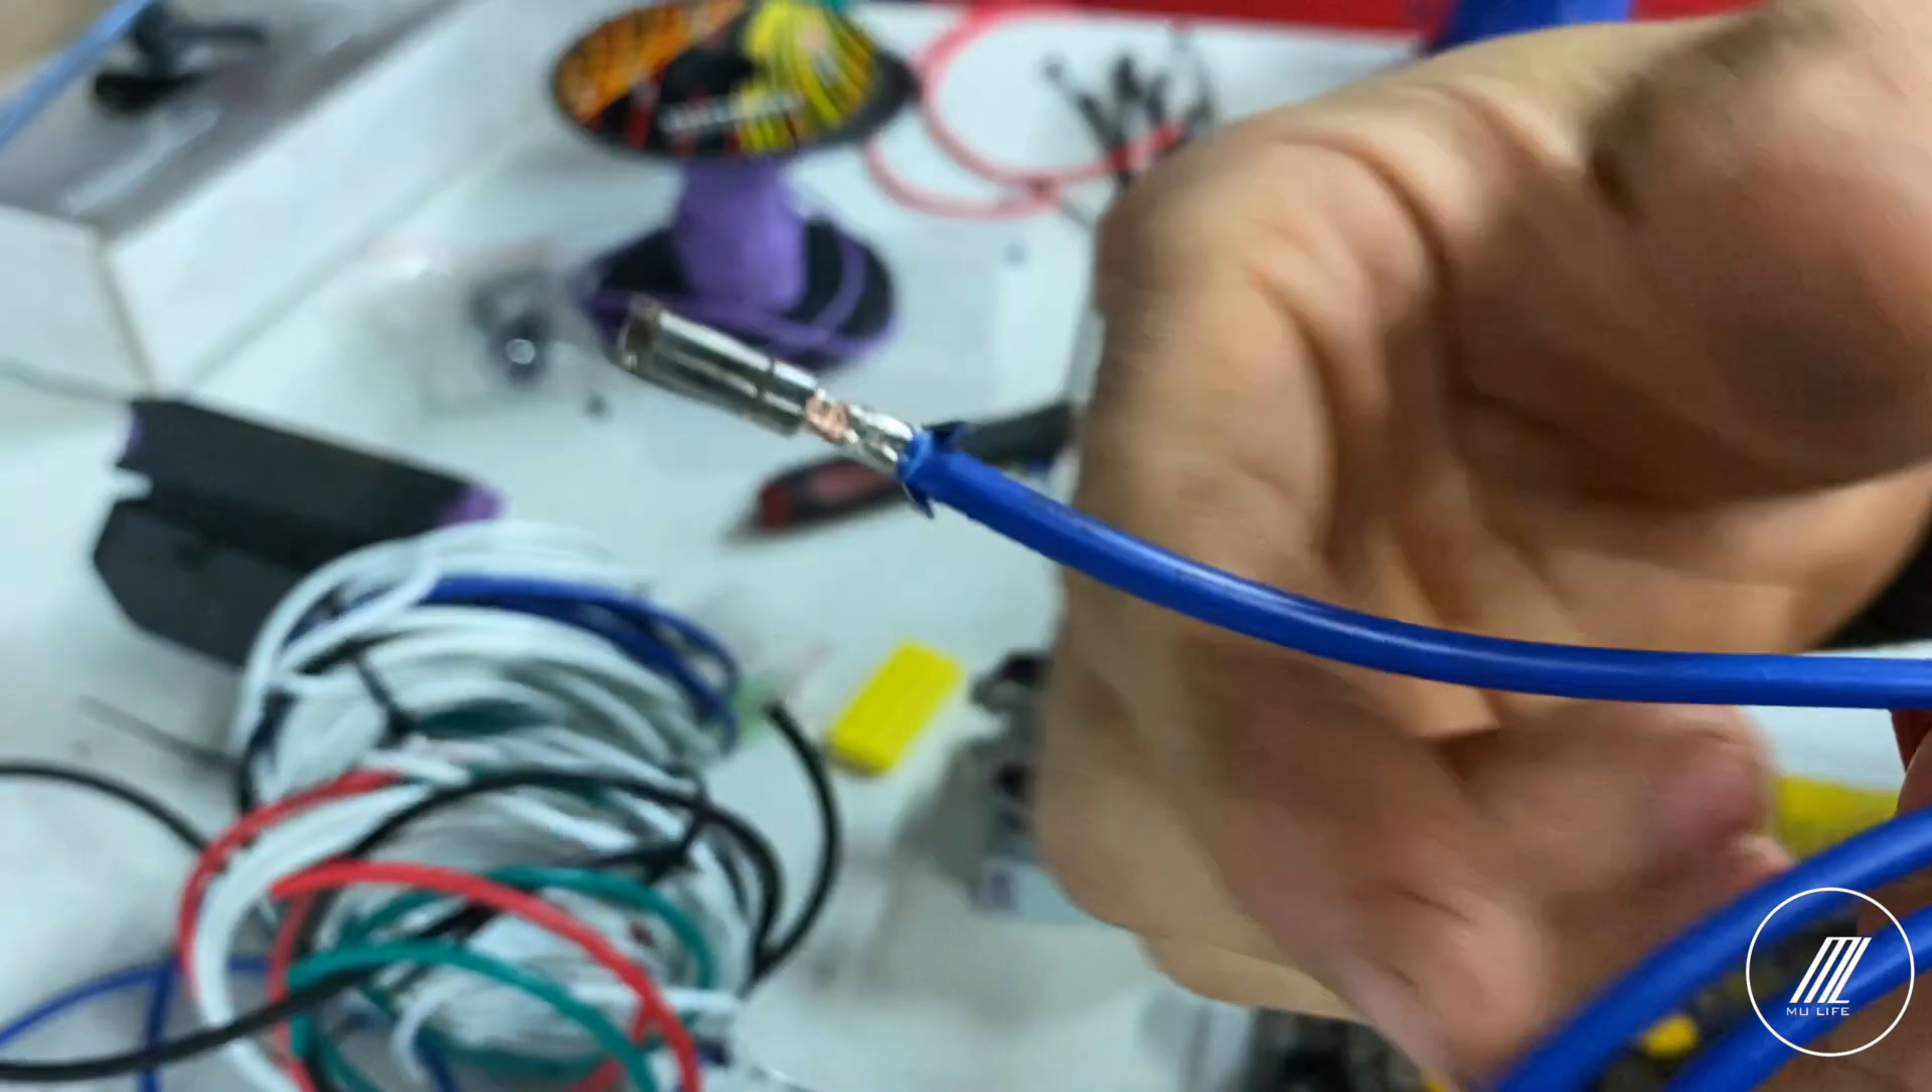Now all that did on the first one is crimp the metal onto the wire so as you can see there the metal is crimped on the wire.